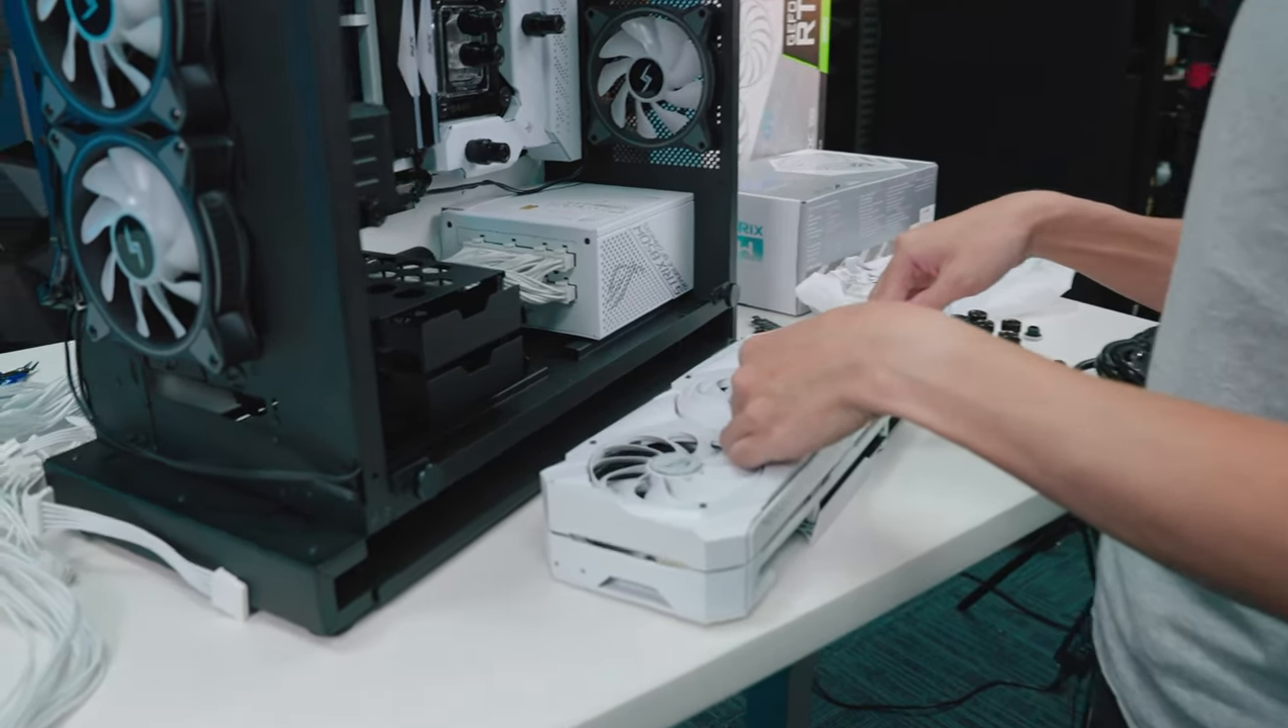All right, so we got the power supply in, and then... Now I got to put the GPU in.